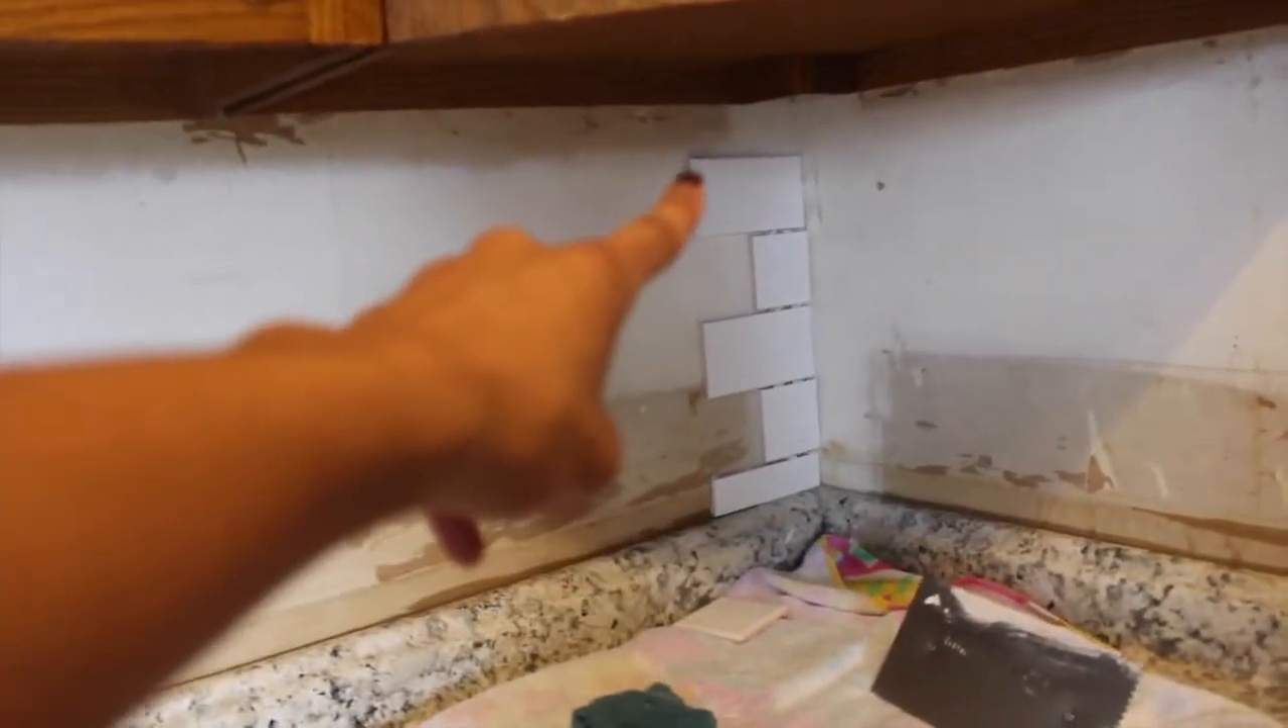So I started at the bottom I ended up having to cut half tiles Down there And now I'm all the way to the top.